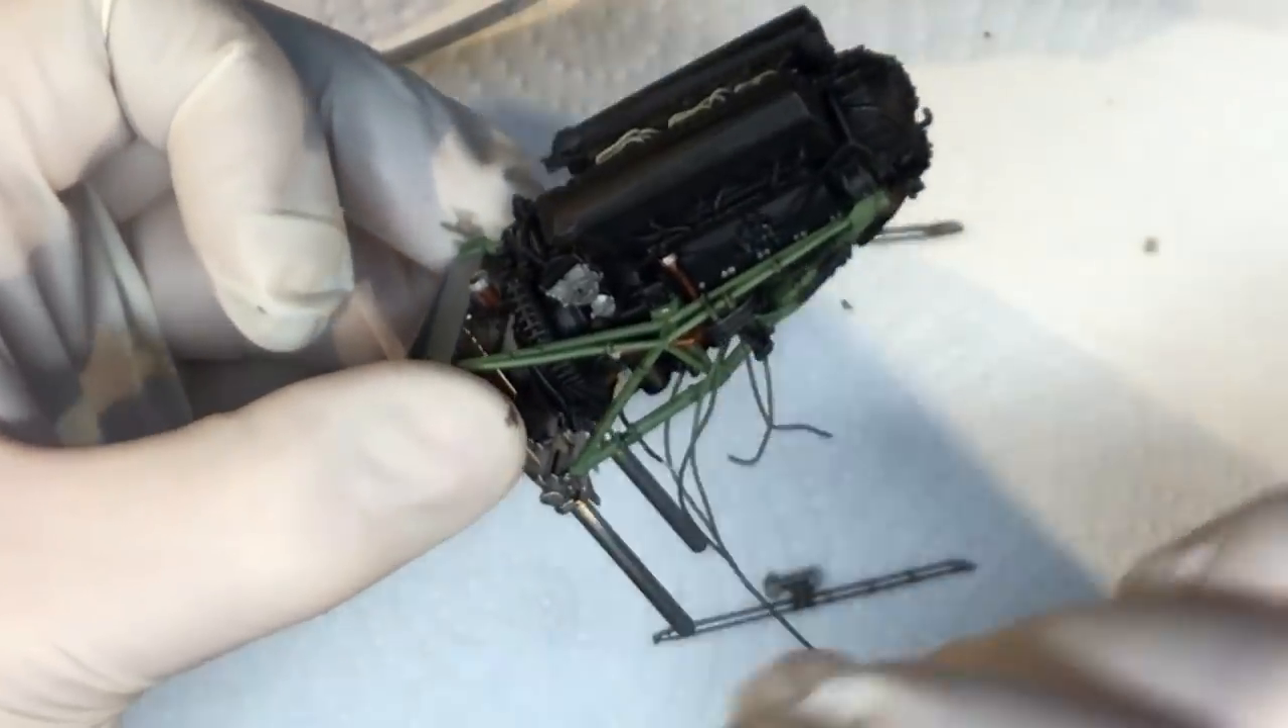You can see there's a lot of cabling to locate yet.